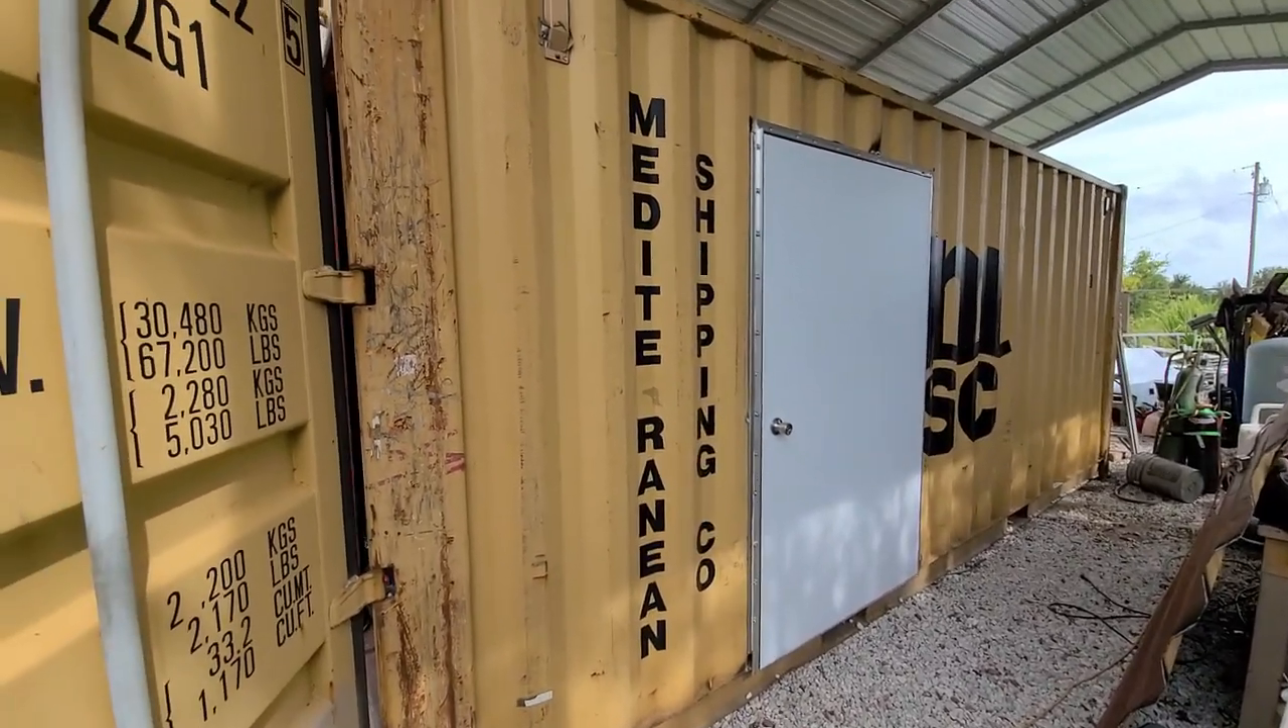We got a nice four foot door finally installed.